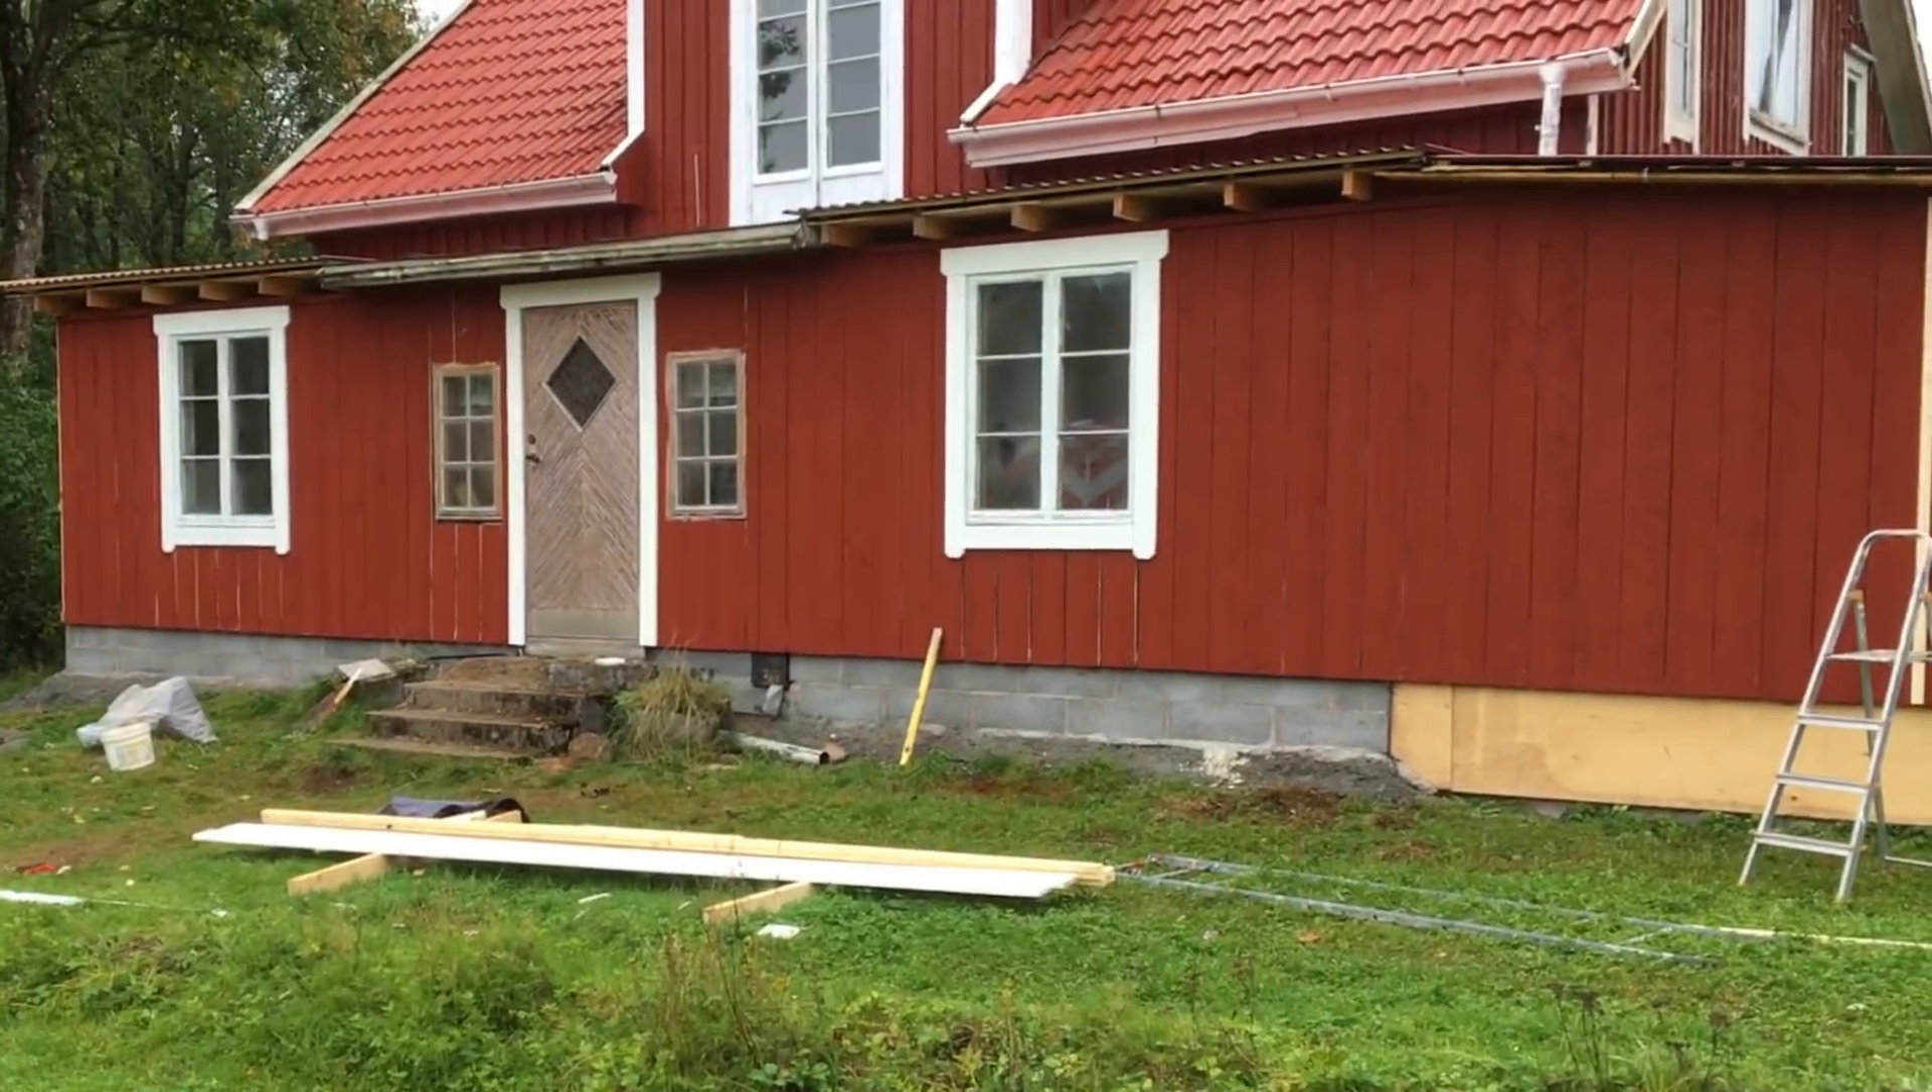Die beiden kleinen fenster brauchen noch die rahmen hölzer sozusagen die deckleisten einige sind schon drauf.